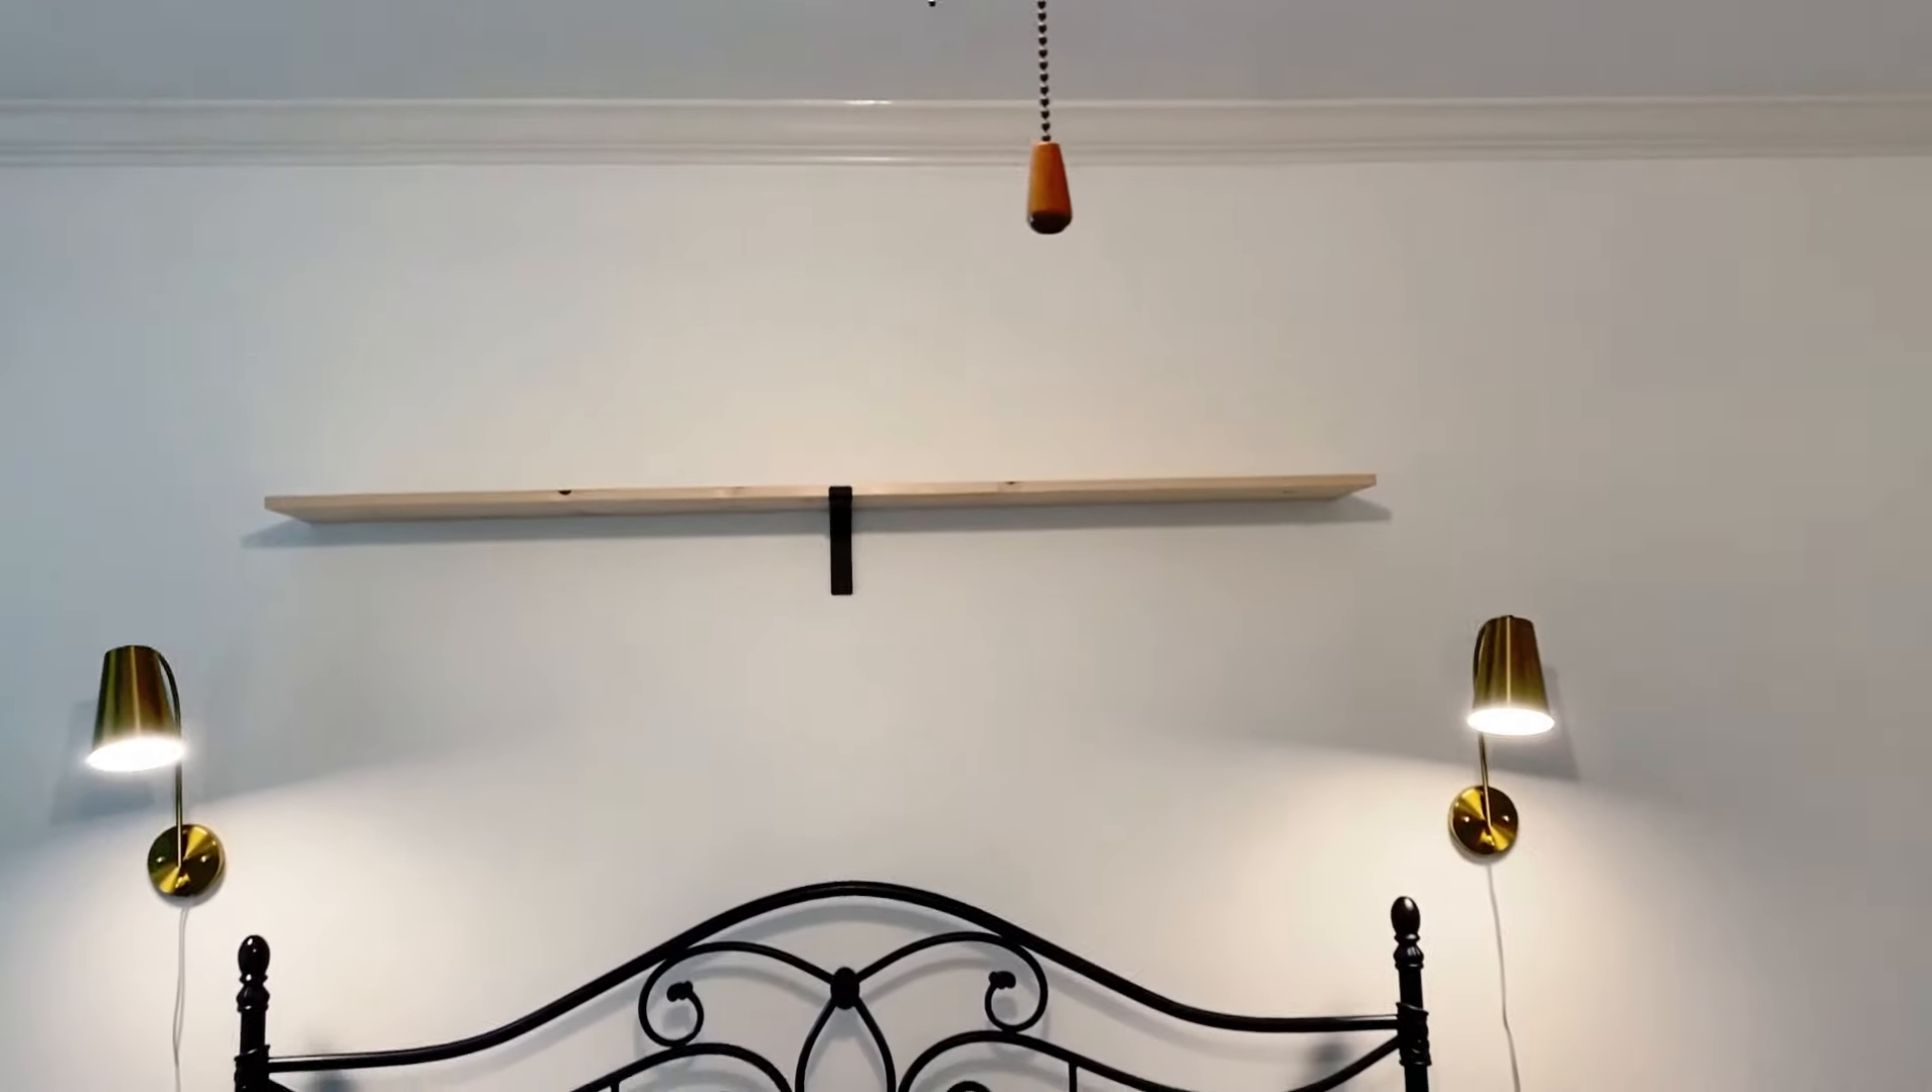I went ahead and put the shelf on the bracket just to make sure i liked where it was and i like where it is.